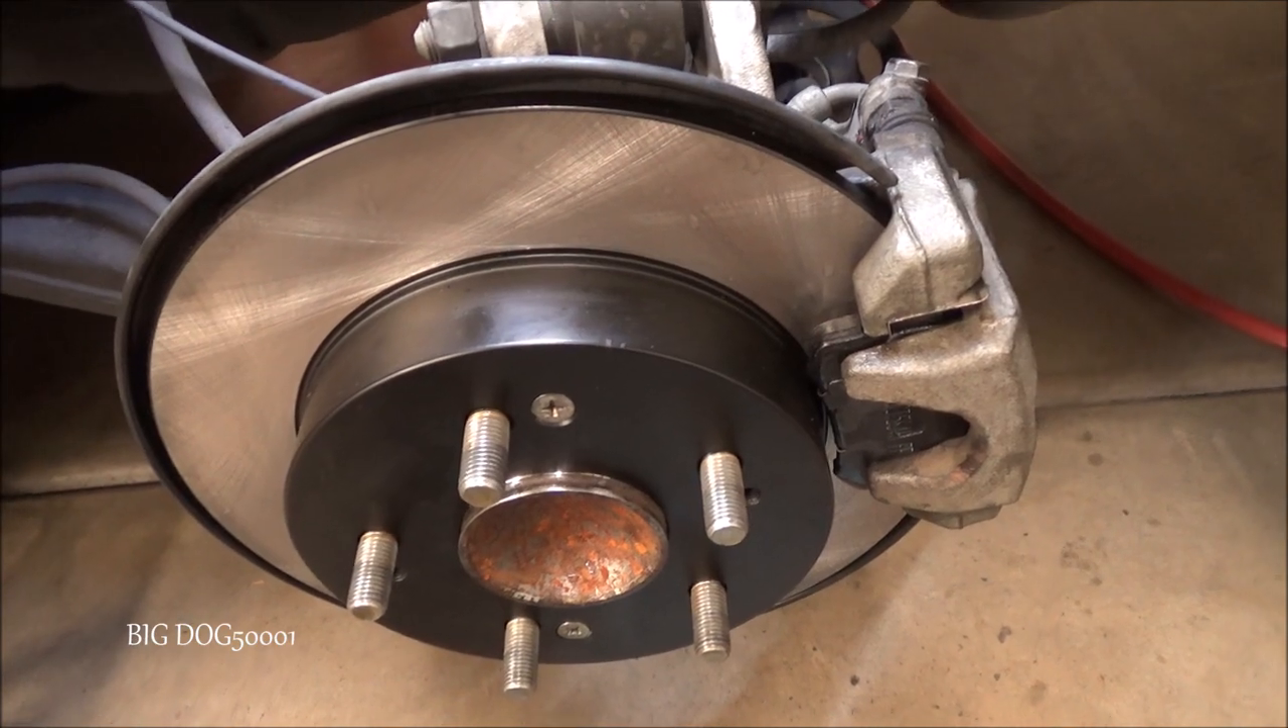We got our screws back in for our rotor.